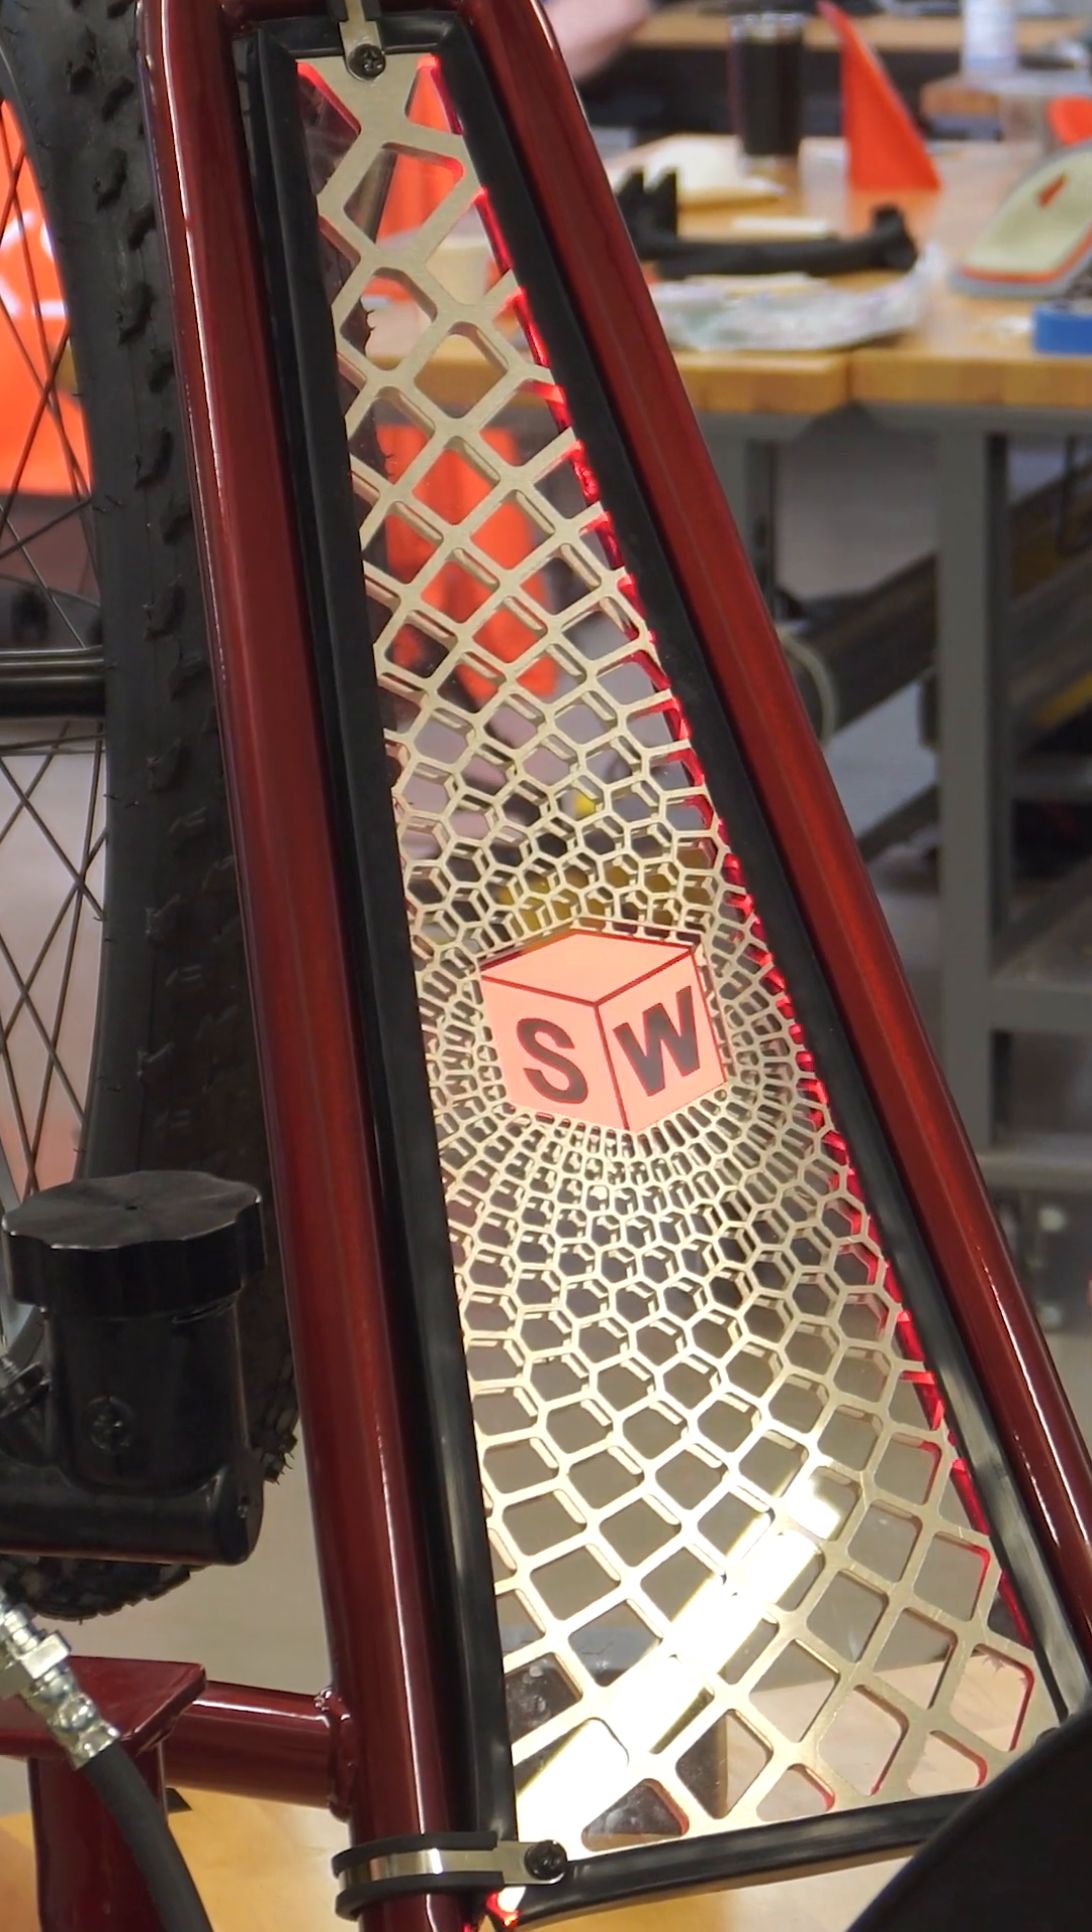I held everything in place with a rubber U-channel.